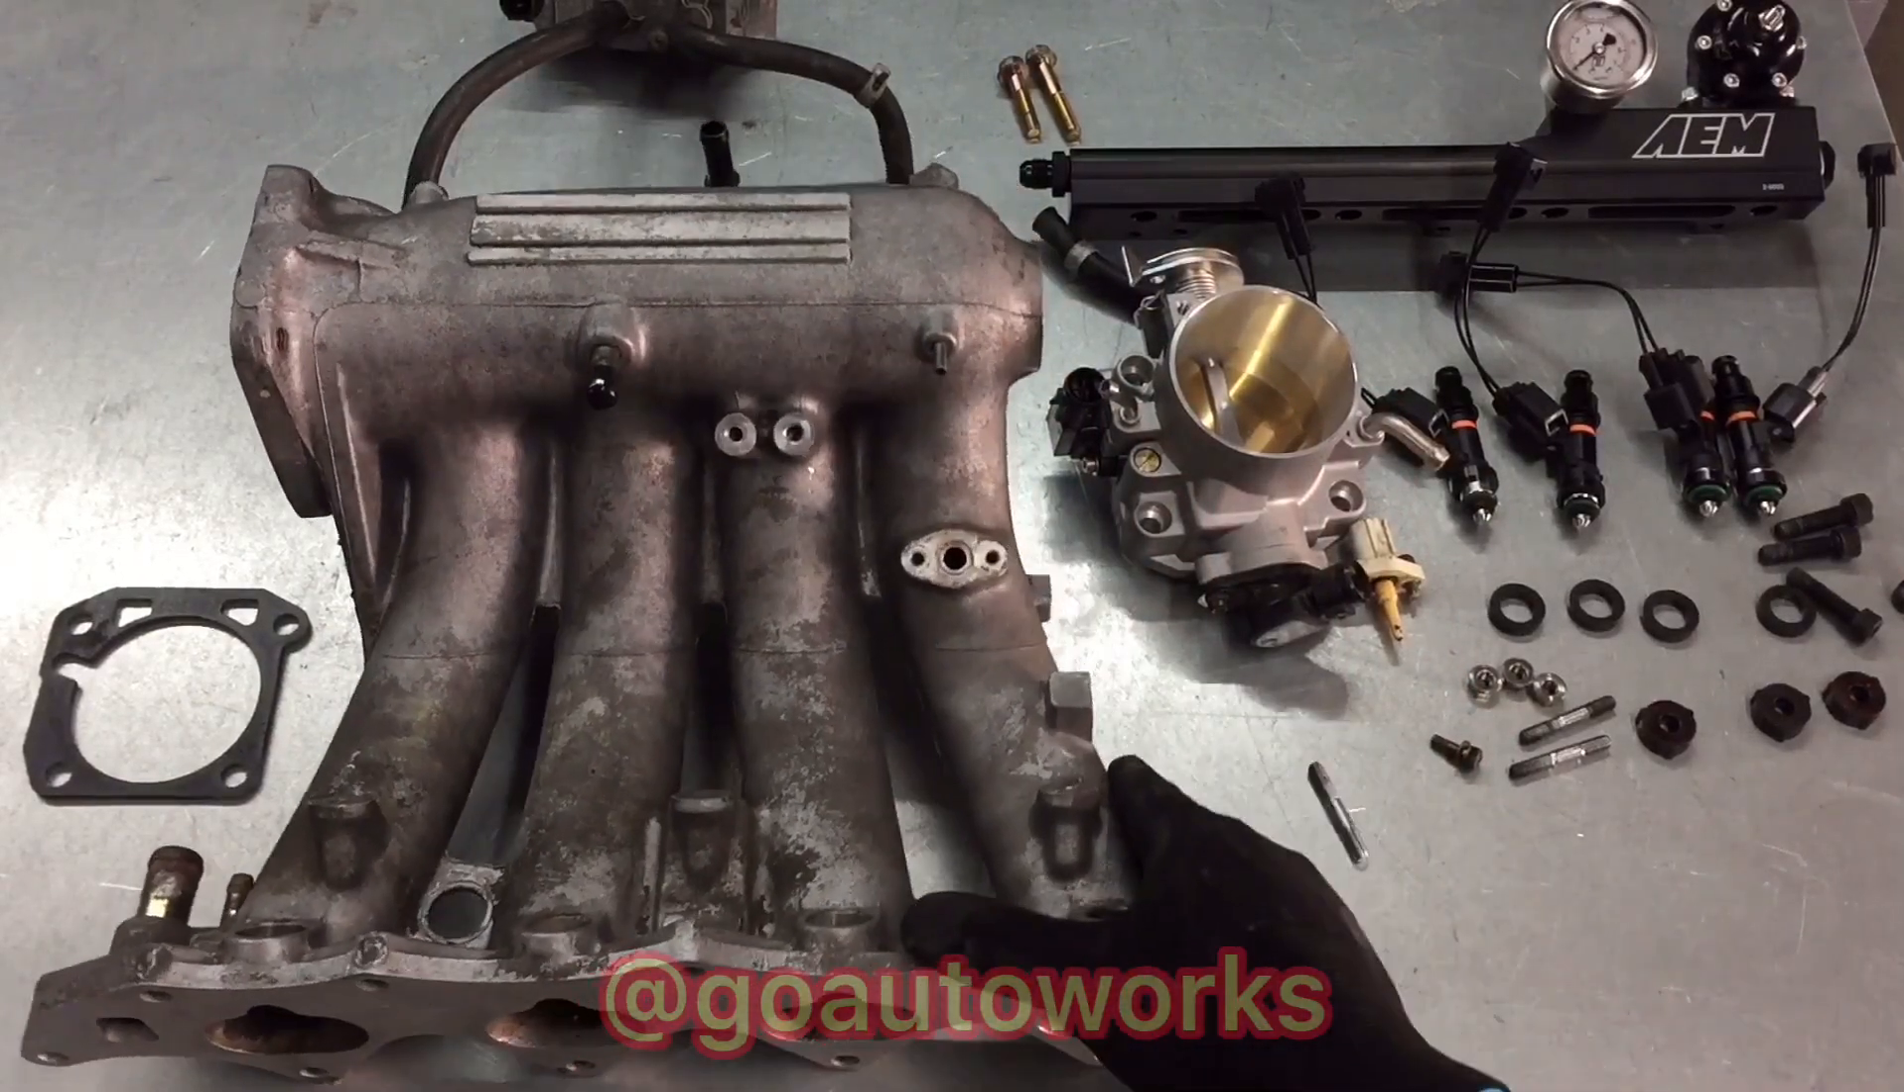Now I've got the intake manifold off and completely stripped down.